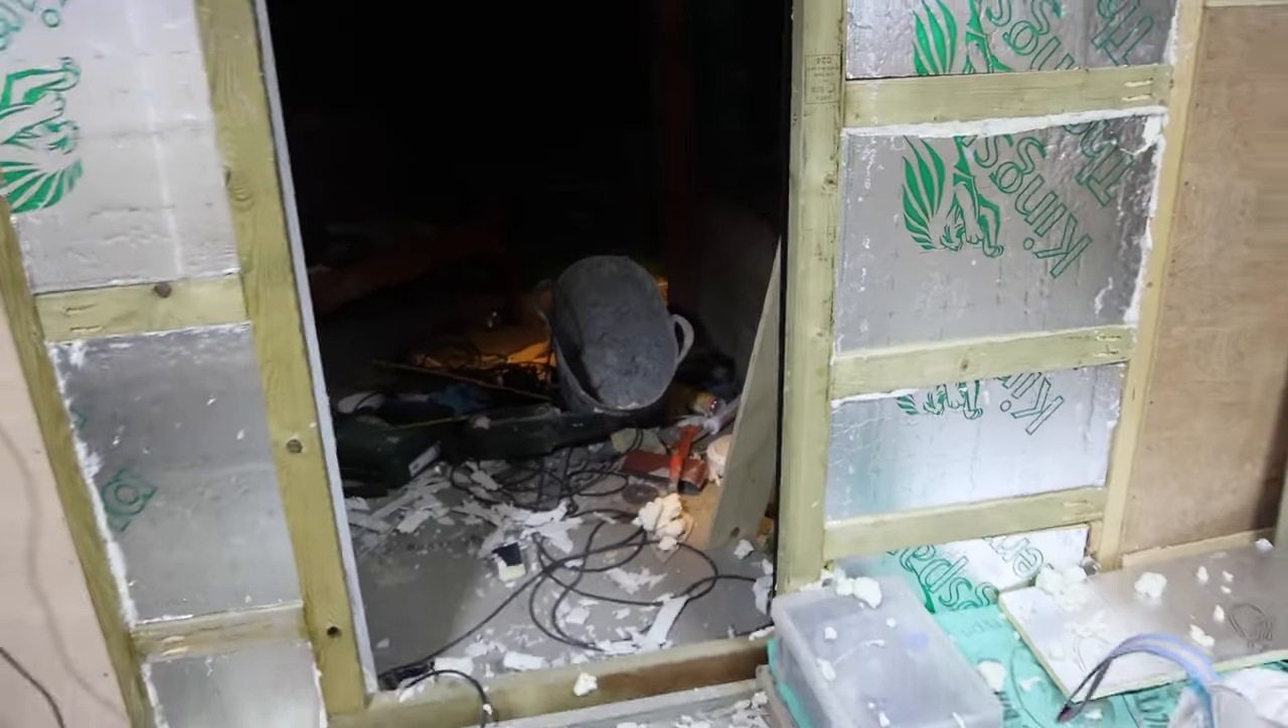There's a little bit more to do obviously we've got to put some plywood on but I just want to show you where I'm at the moment.